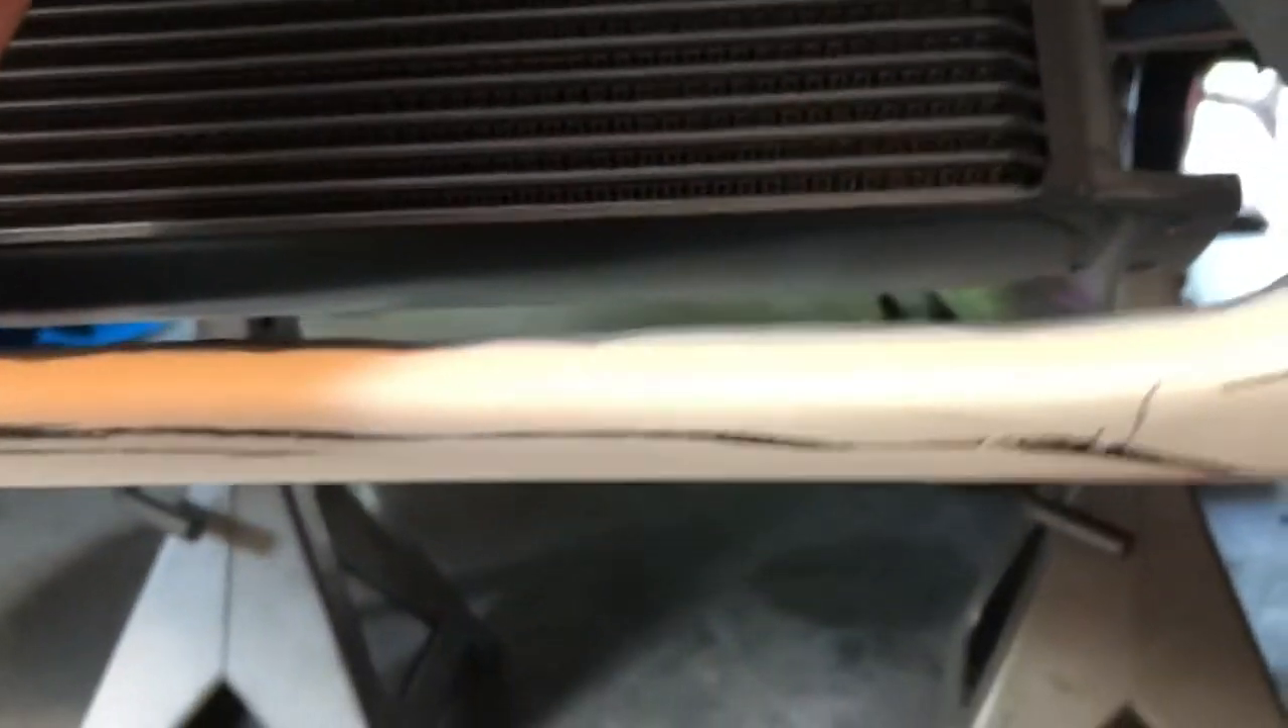There's a huge gap roughly 2 inches or so between the bottom of the oil cooler and this little opening here on the top.